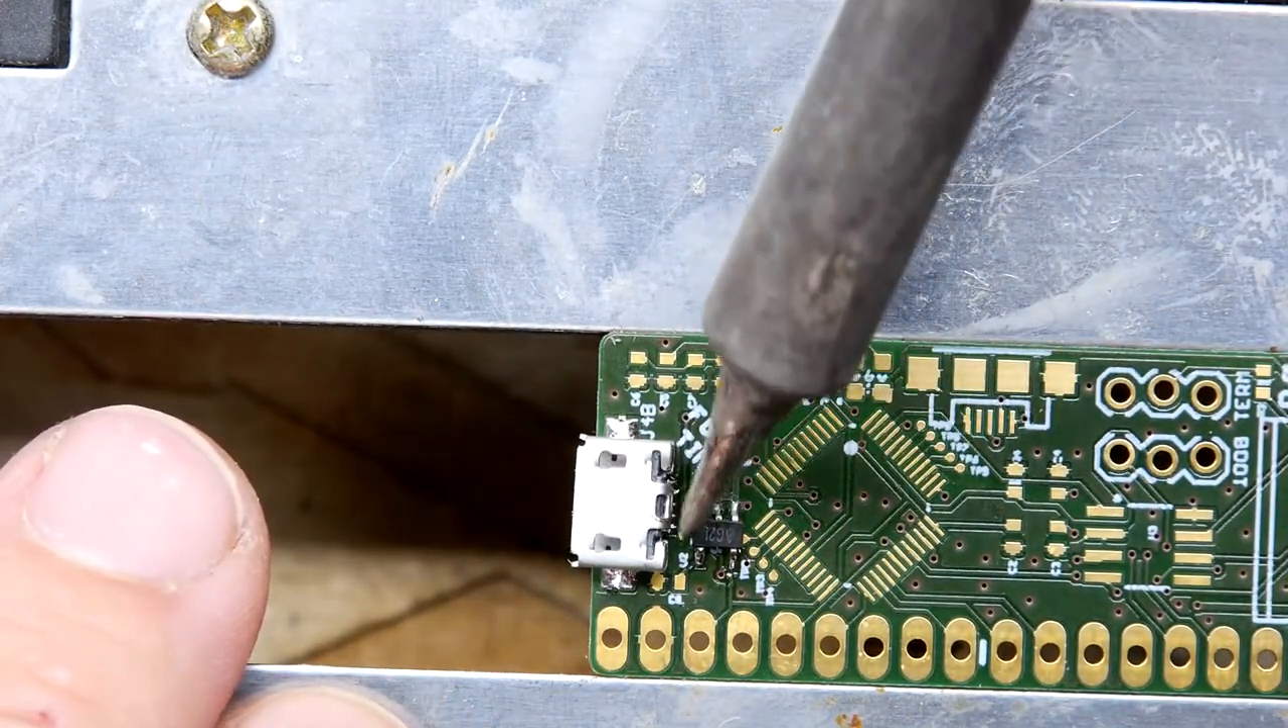So that's the USB in where it wants to be.